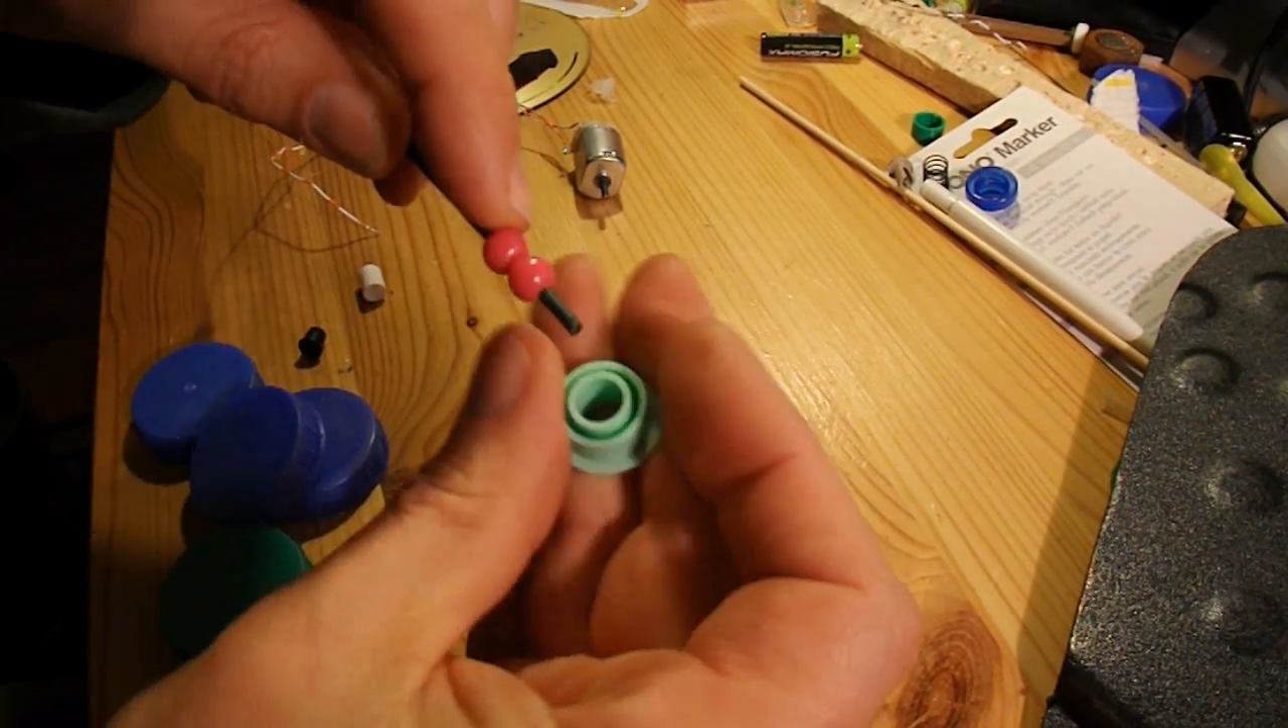The only trouble is the shaft on that motor is obviously much too small to go in there.